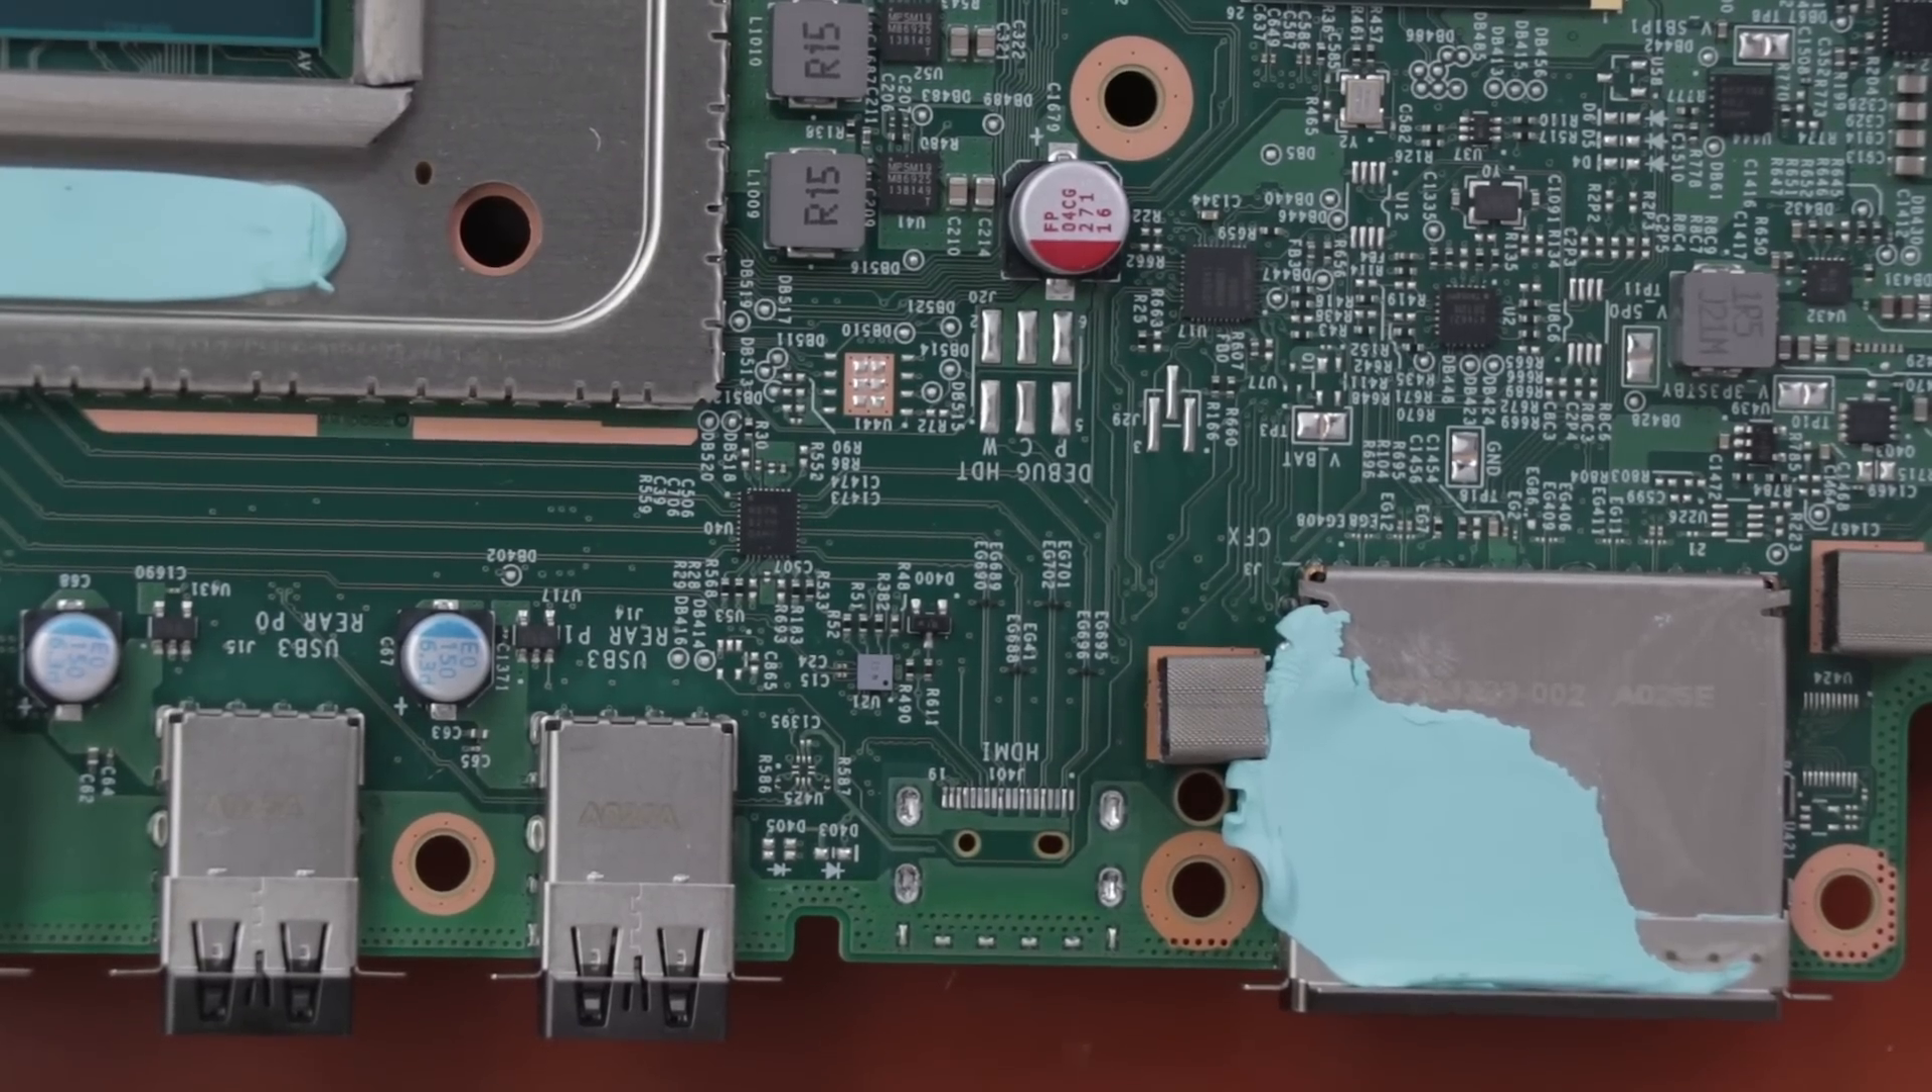And this is the board with that HDMI port removed. Everything looks nice and clean. We didn't tear any of the pads off, which is good.